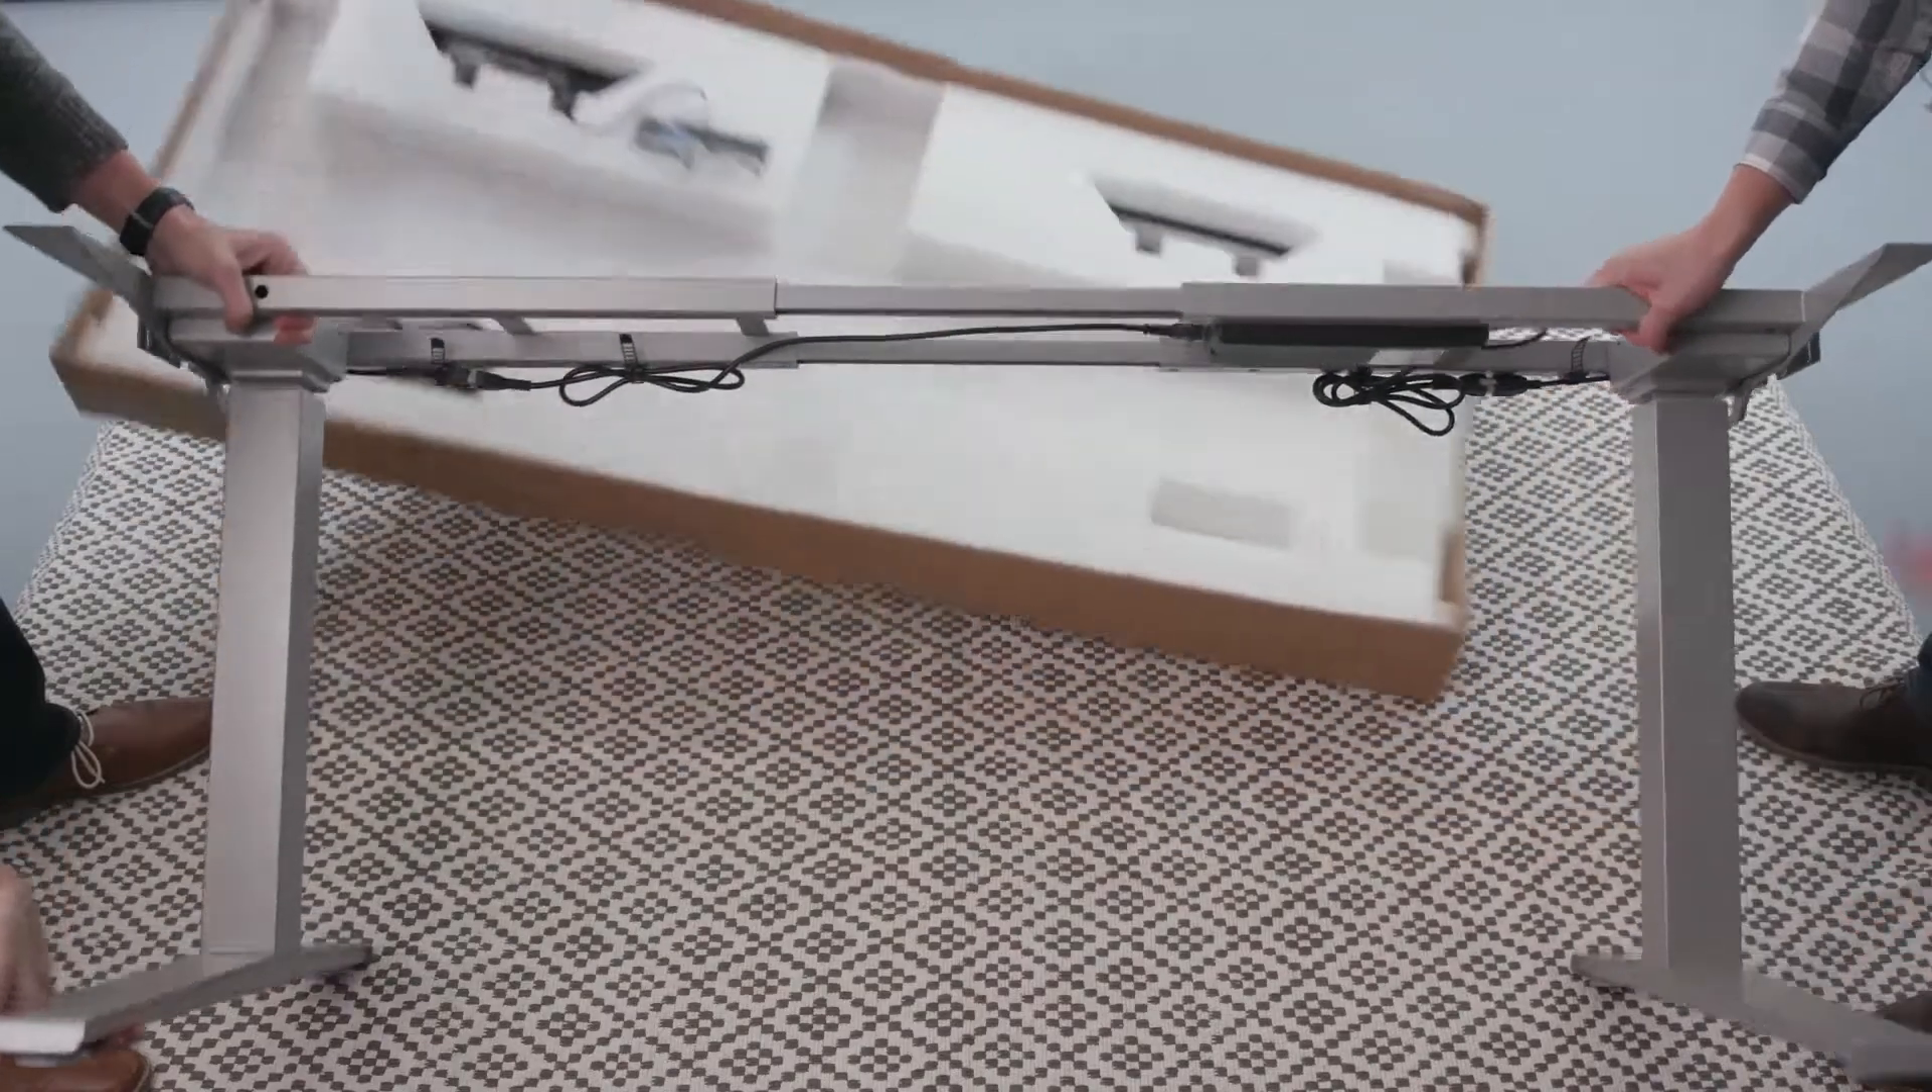La structure est maintenant assemblée et prête à être installée avec ou sans les pinces versatop.